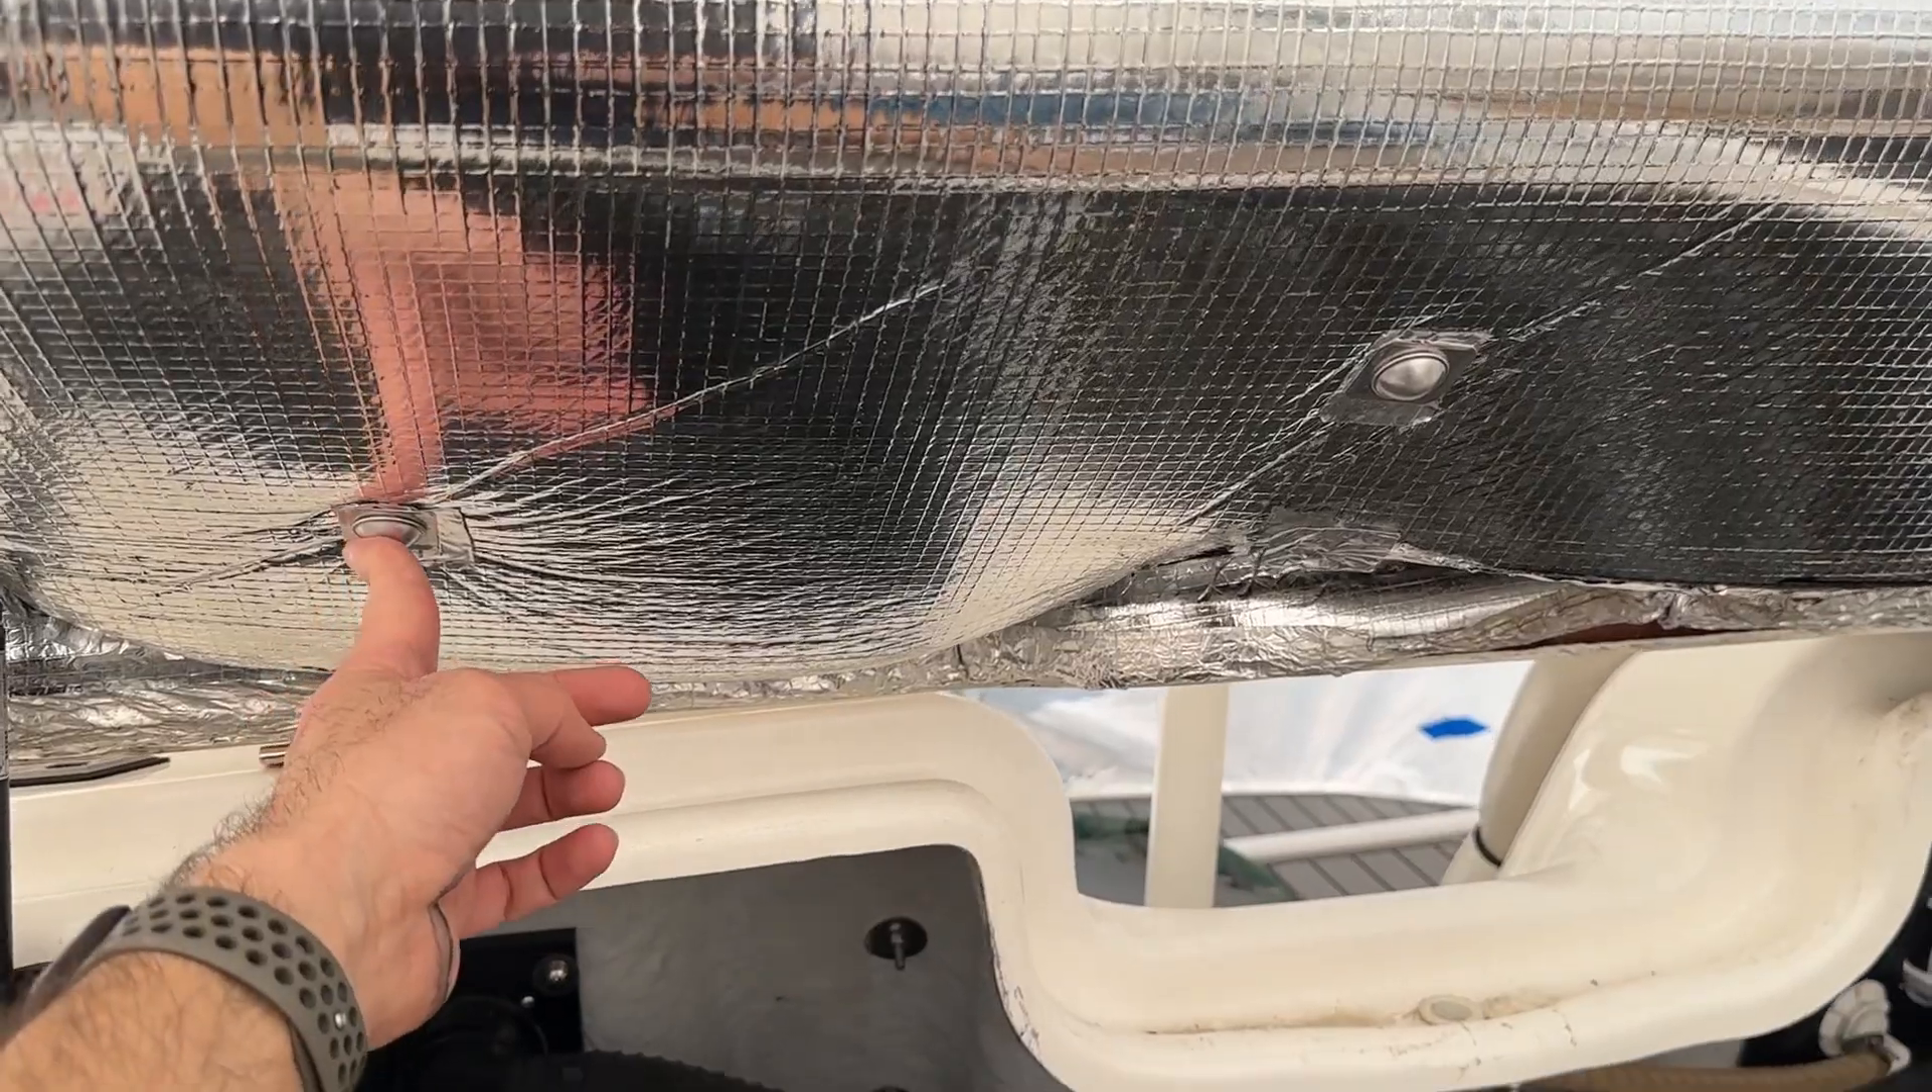I did not place enough hangers underneath the seat and that's why it started to separate from the underside here.